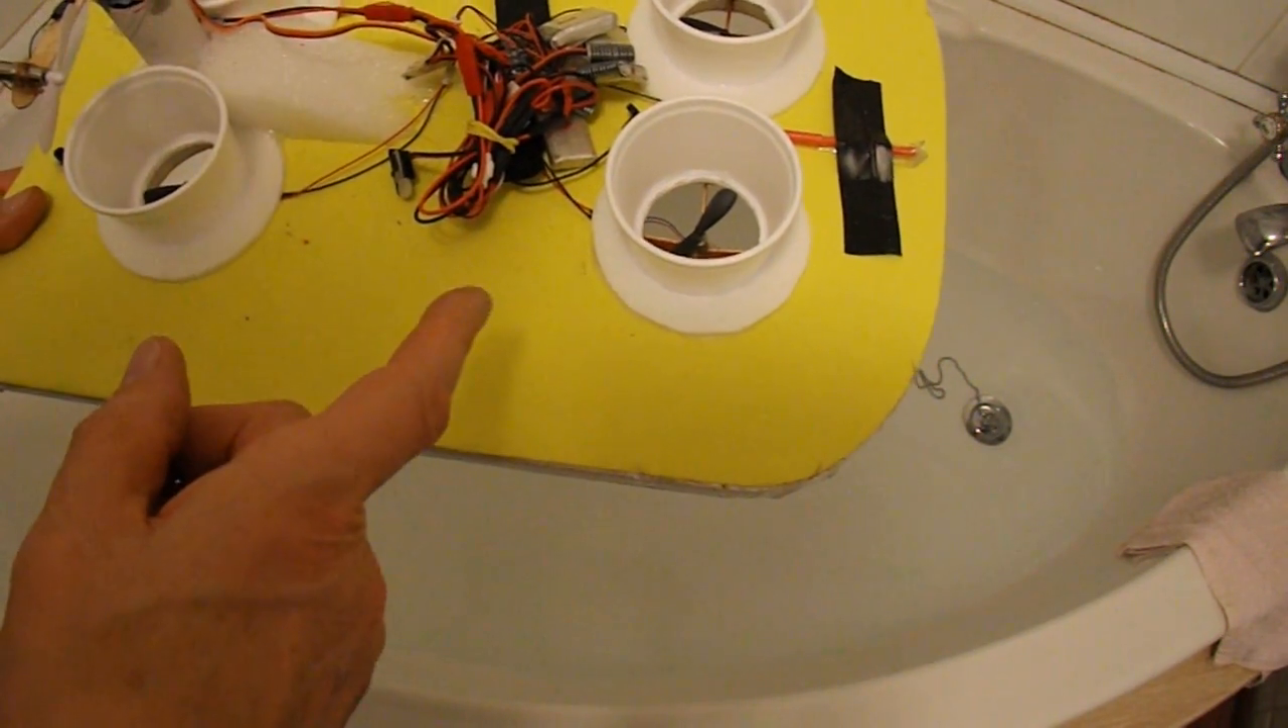And then, to keep the wires away so they don't fall into the propeller blades, I've used styrofoam cups.